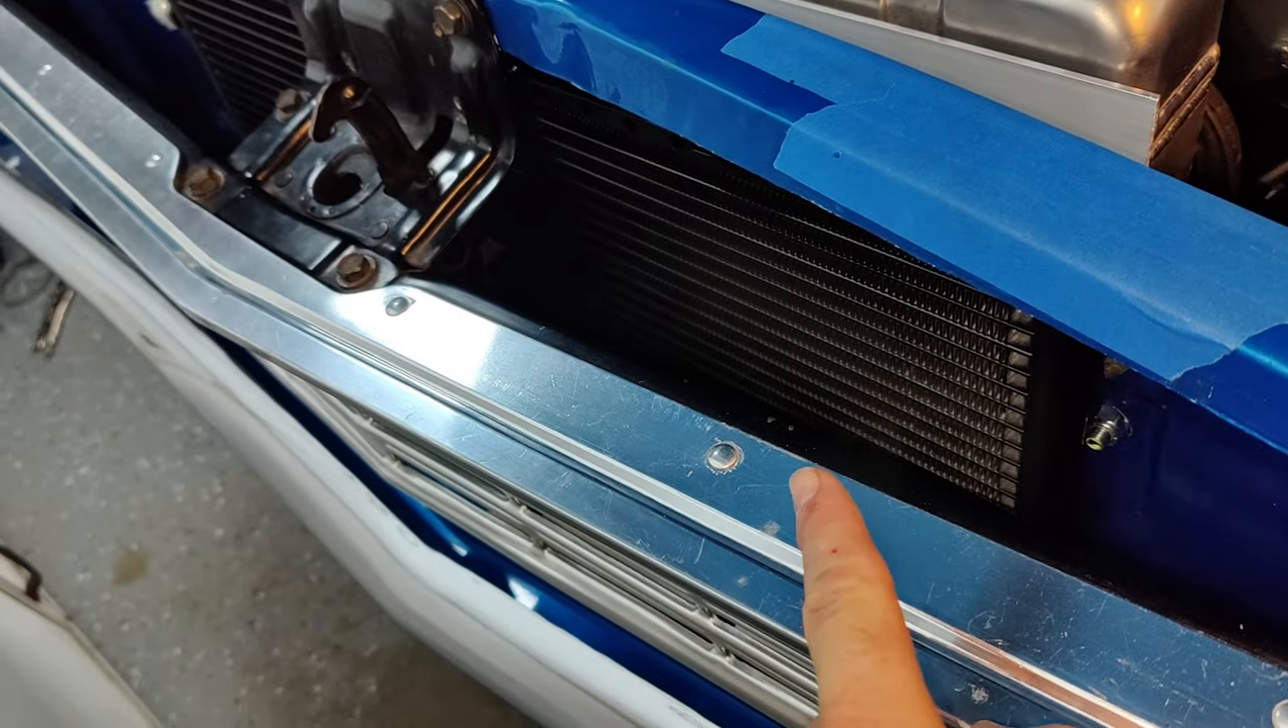This is where we're at. We have now got the condenser radiator in the car.